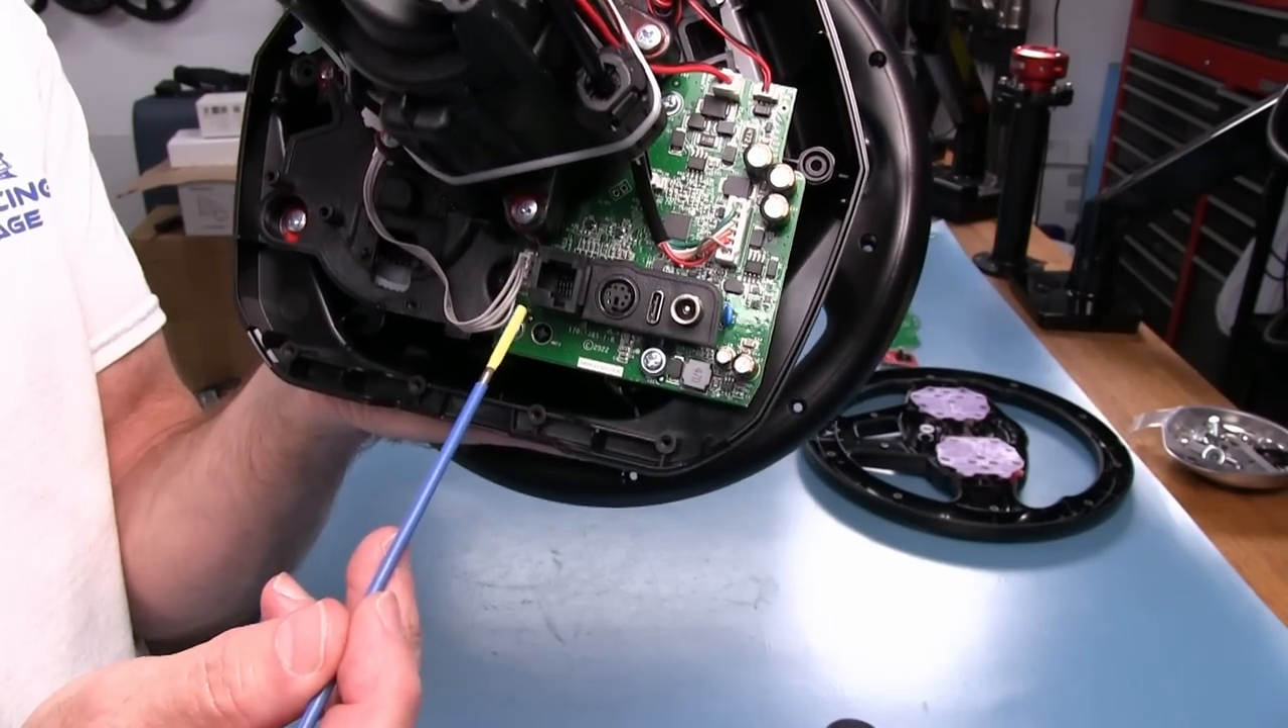First off, we'll see the main board sitting here and we have the connectors actually soldered to or attached to this board.